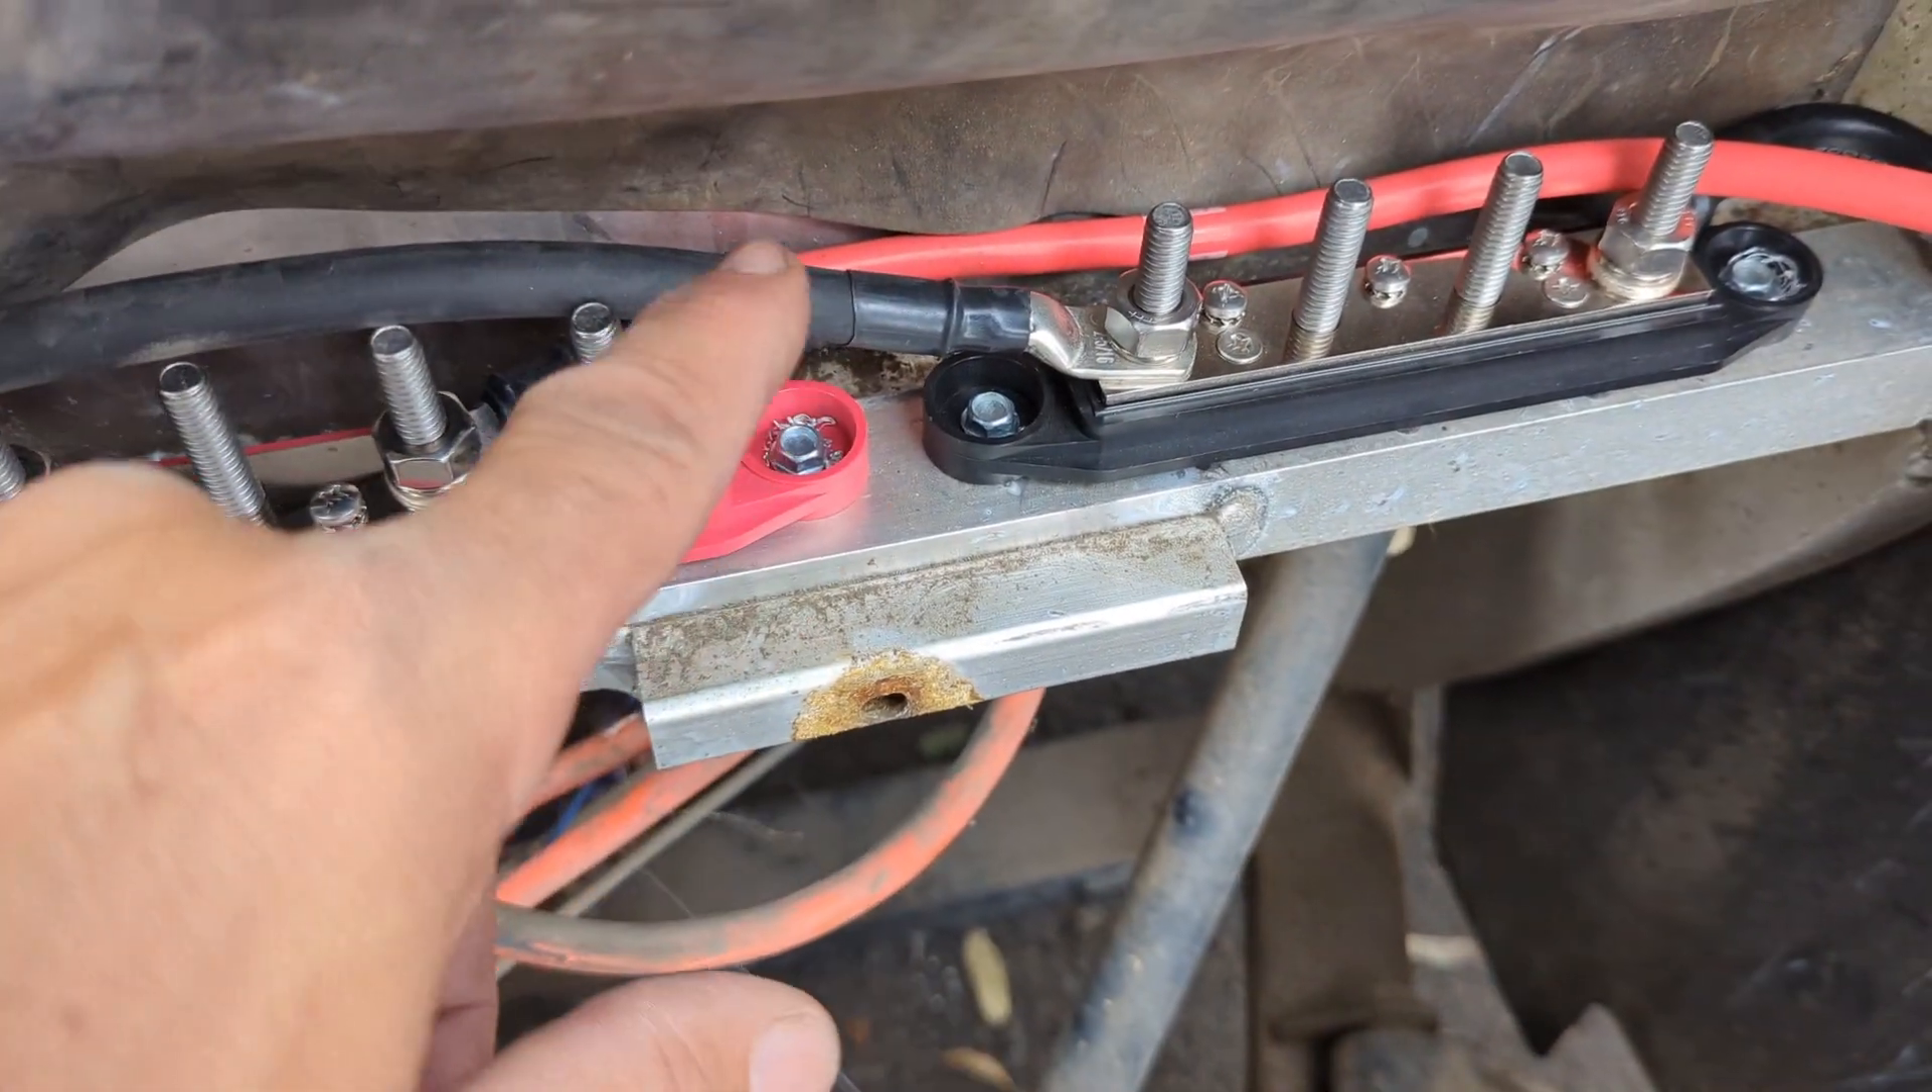We have the big battery cable connection to the front battery connected here and we have it connected here.